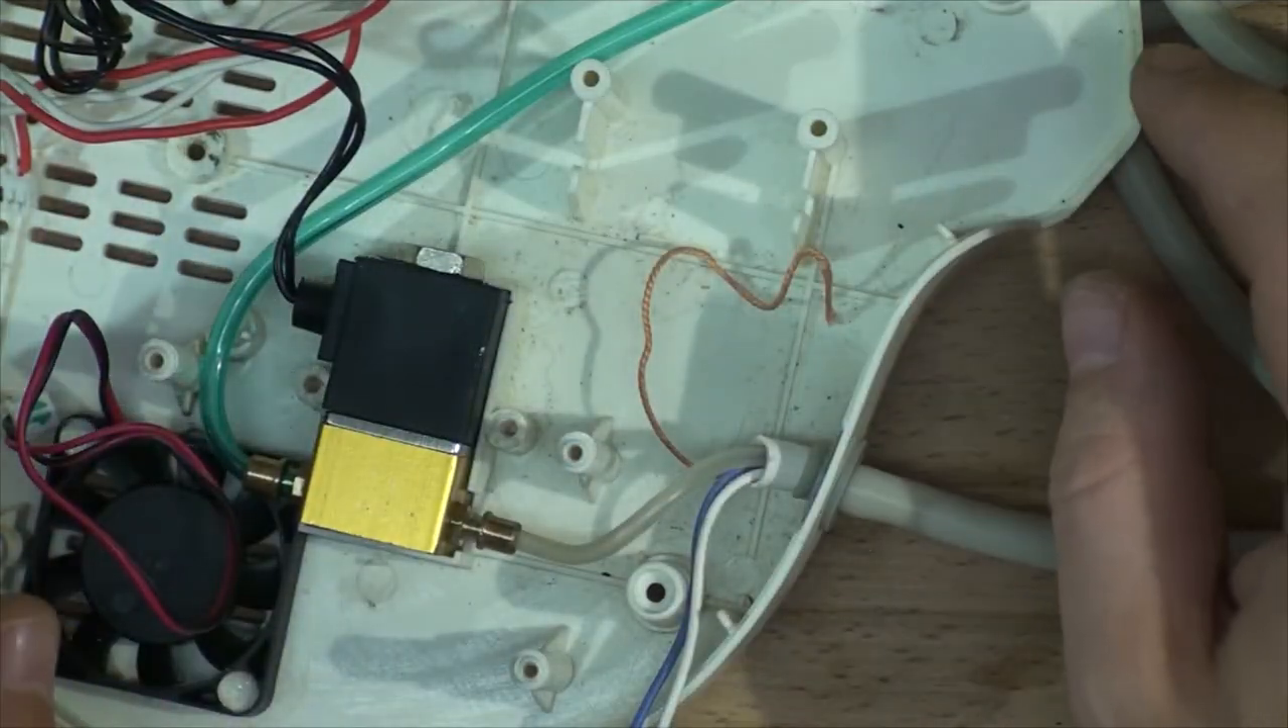I've fitted the pipes onto the solenoid valve and placed it where it's supposed to be.